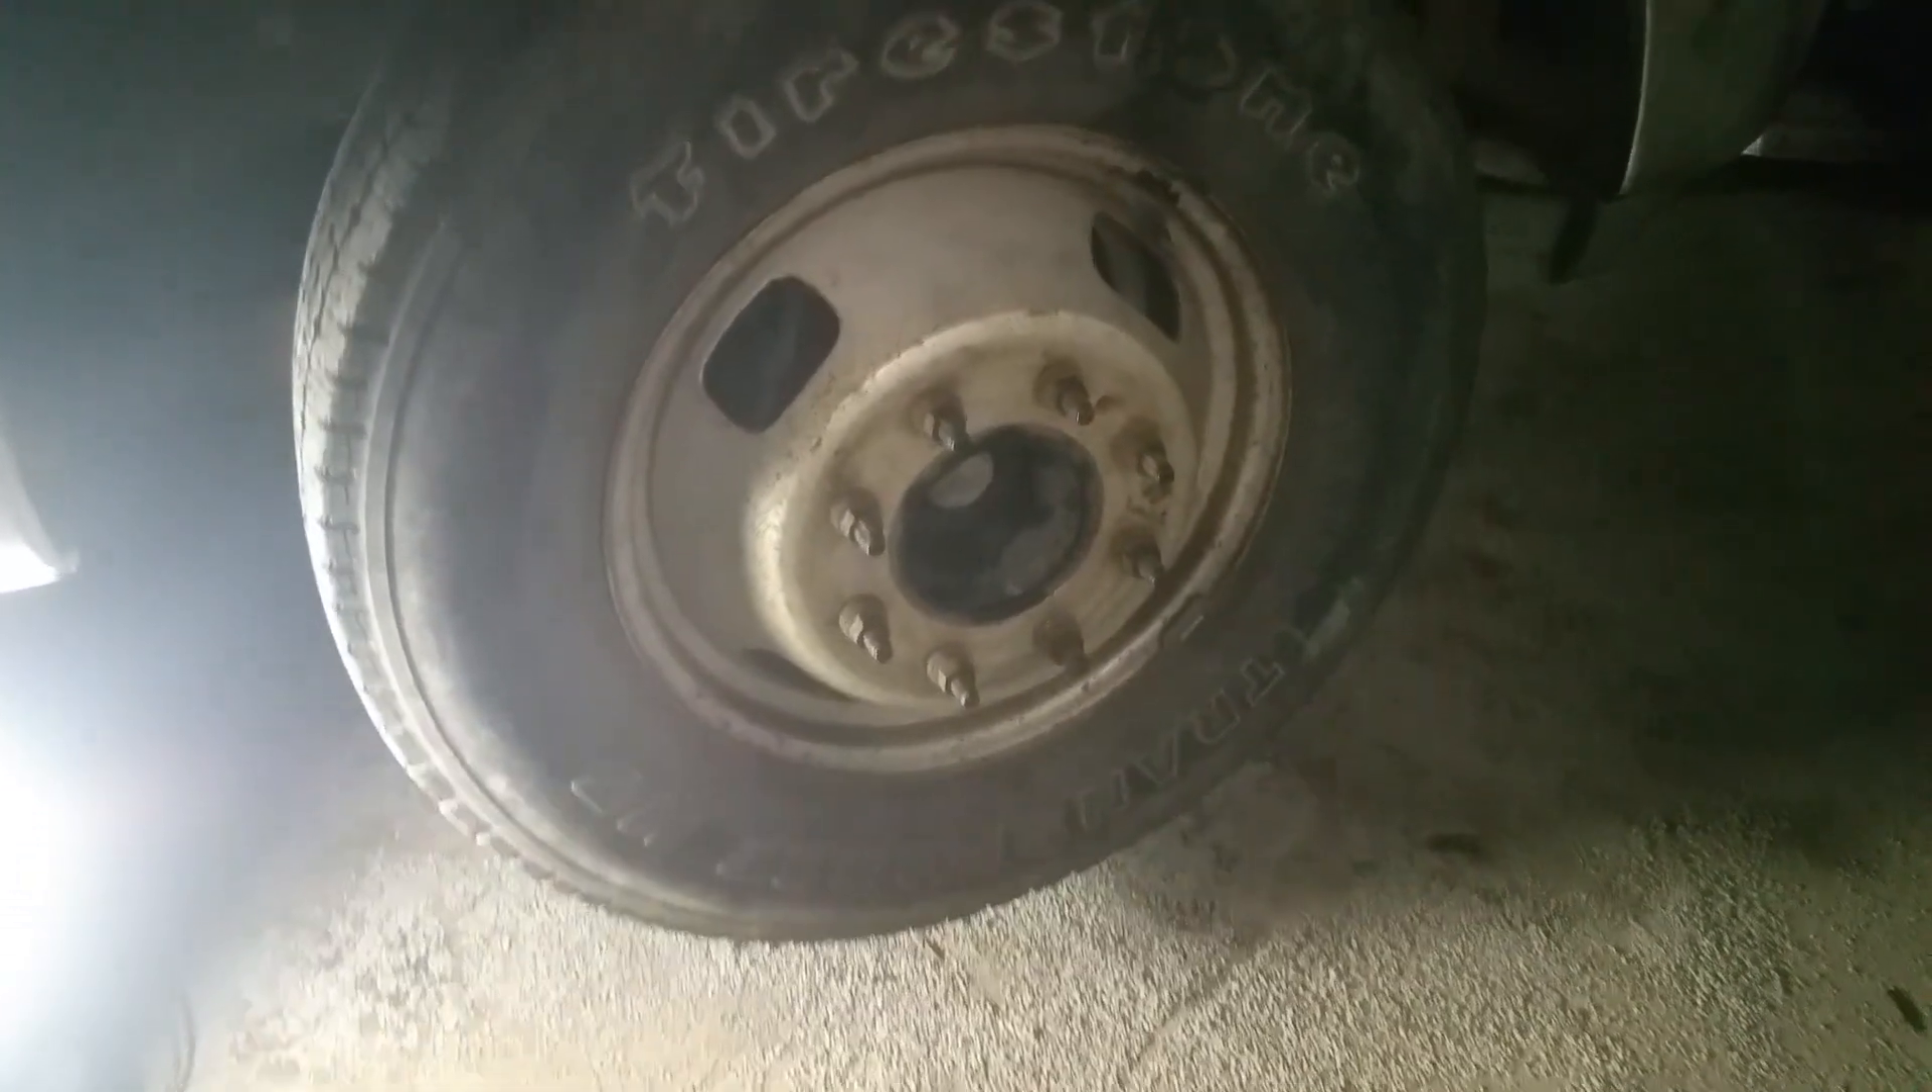Okay, so we just got the wheel back on.